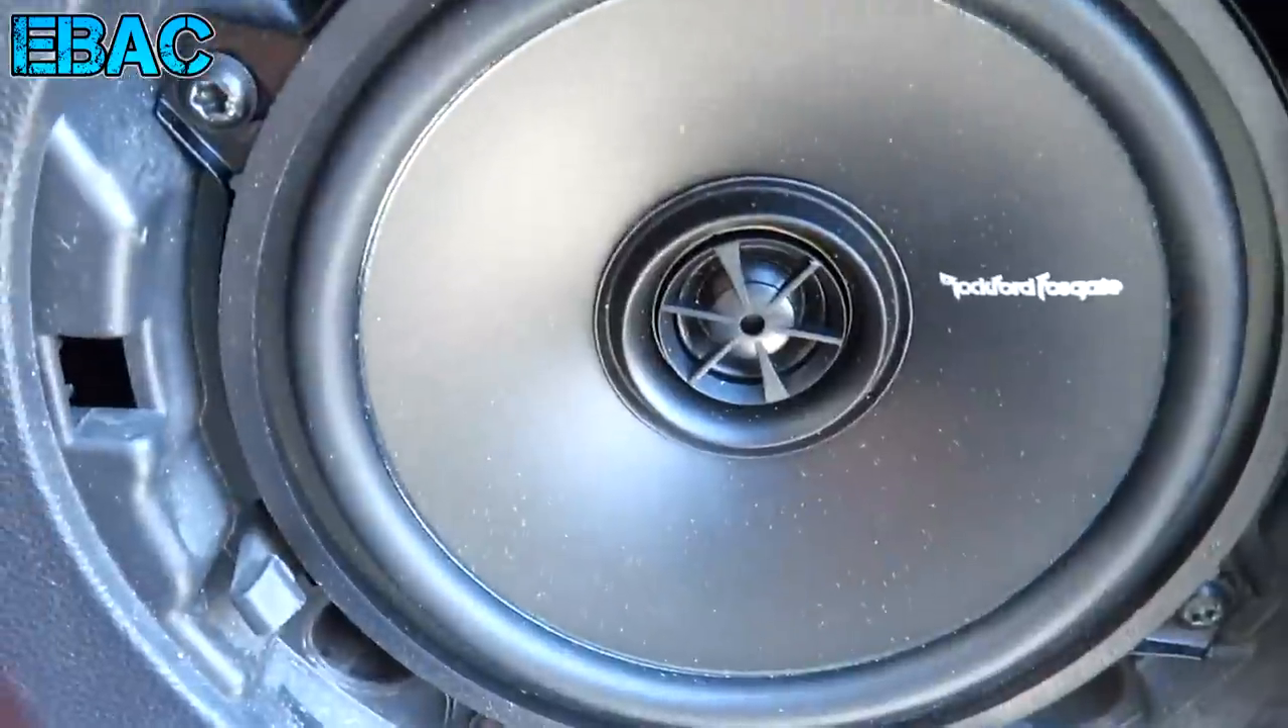Y bien amigos, pues ahí ya quedó lista la segunda bocina Rockford.